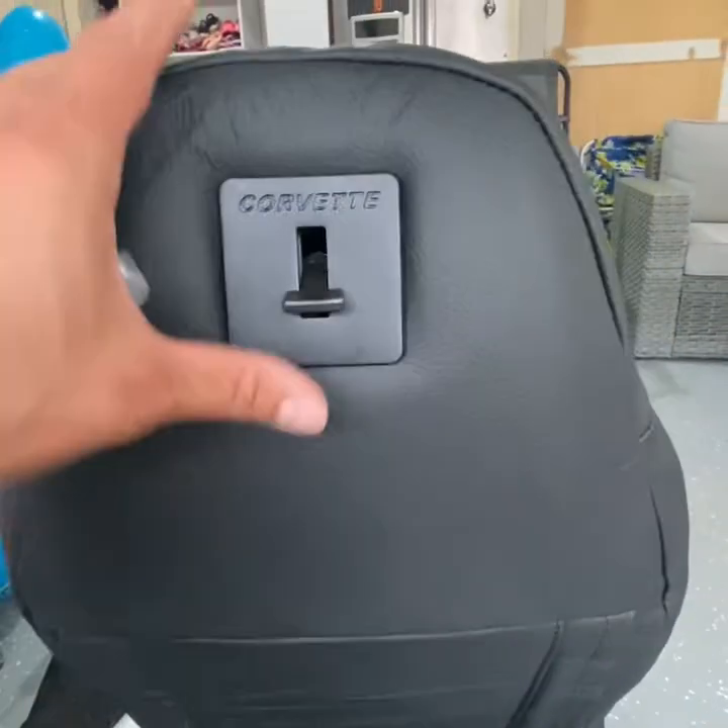Okay so this is the bezel installed.